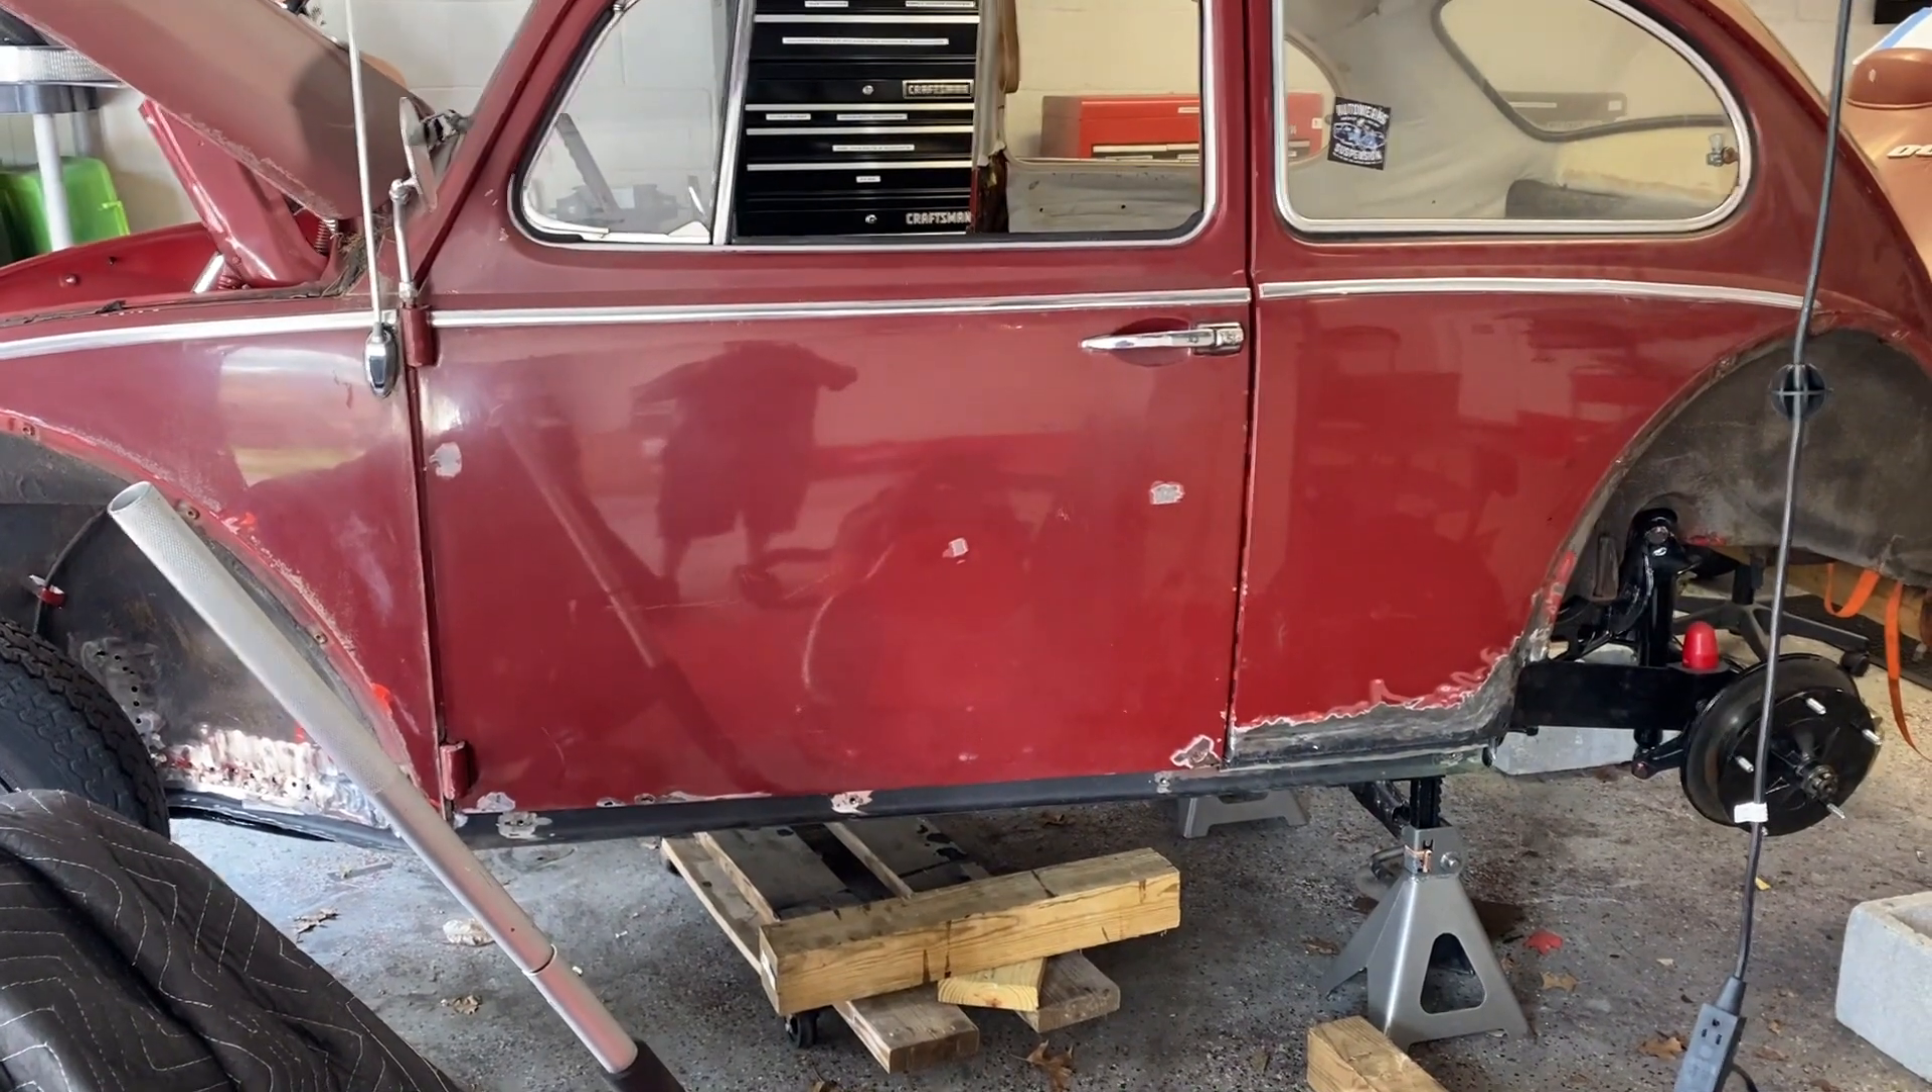I installed the door. Fits in pretty well.